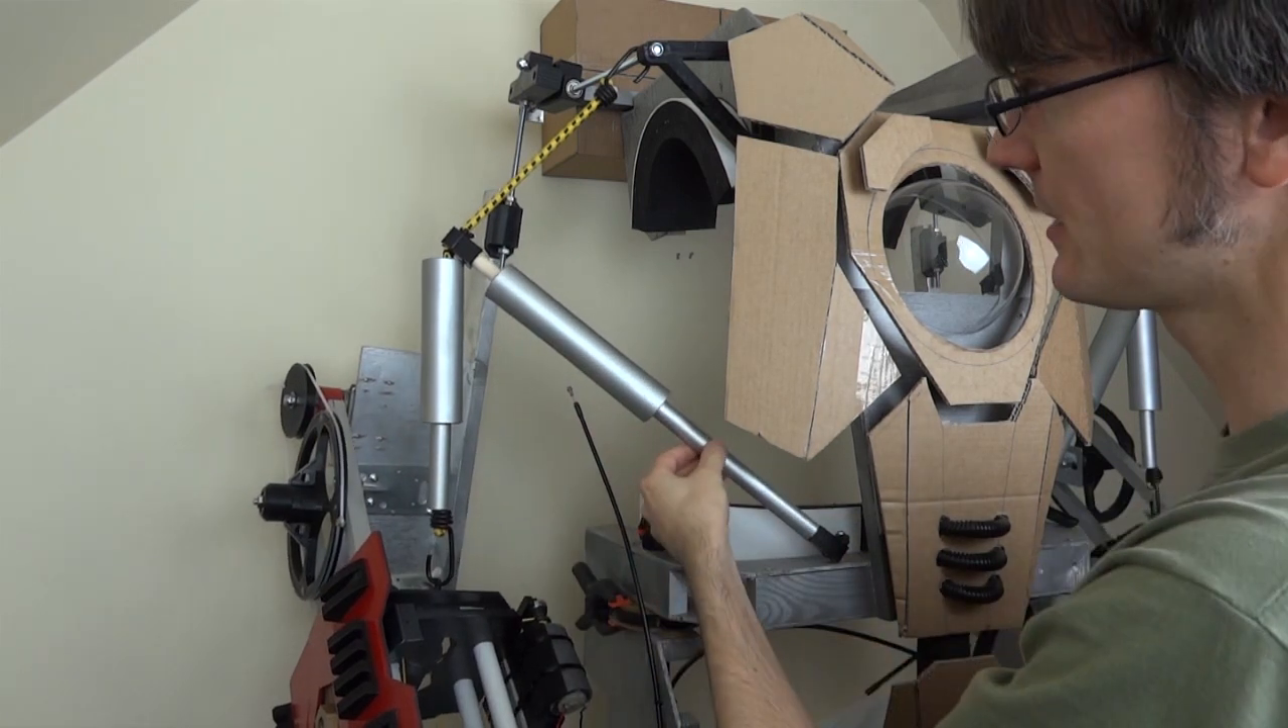So I've painted up the cylinders, obviously these are hollow on the back and they just clip on over the bungee and on over the wooden dowel, they'll eventually be glued in place.